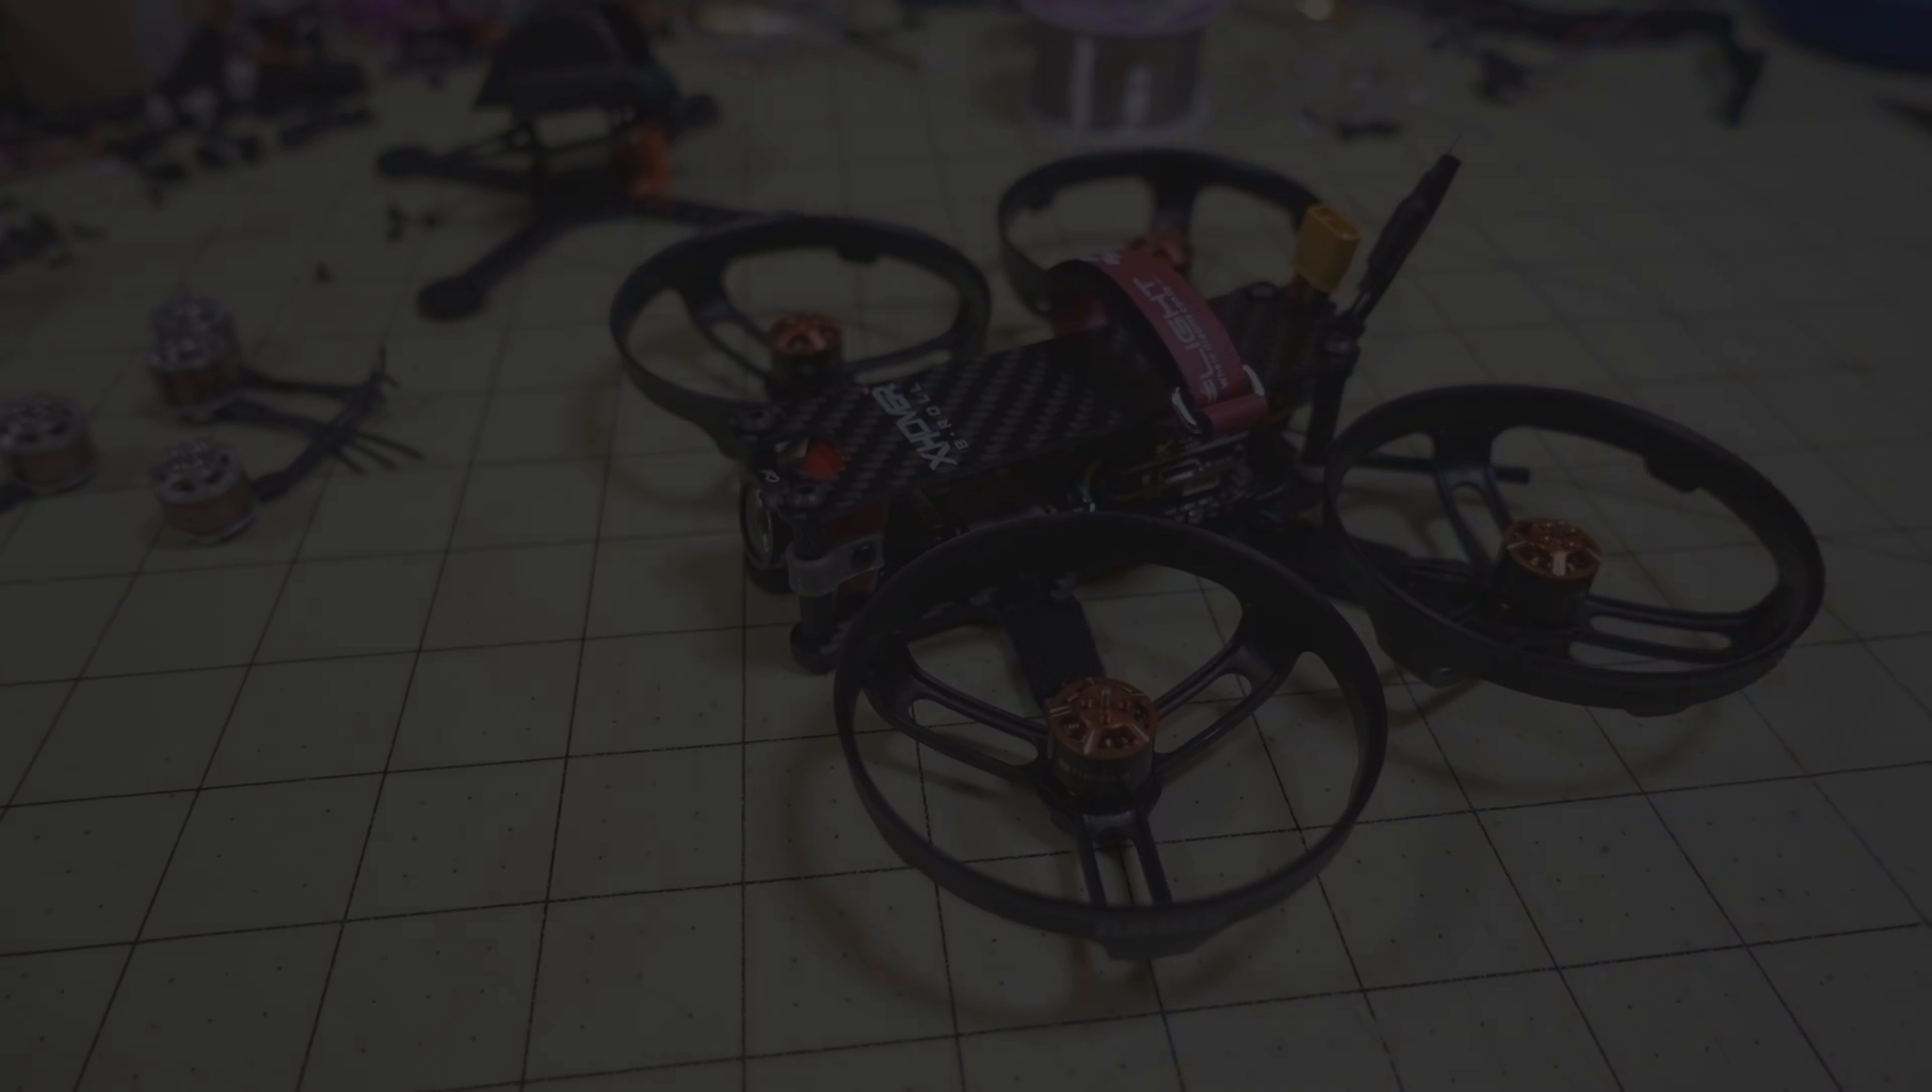Just got to put the props on and then we'll go and give it a fly and see how it flies.